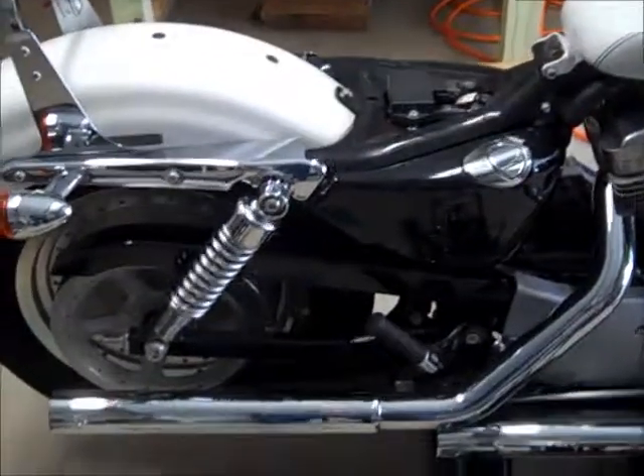So I got the seat off.